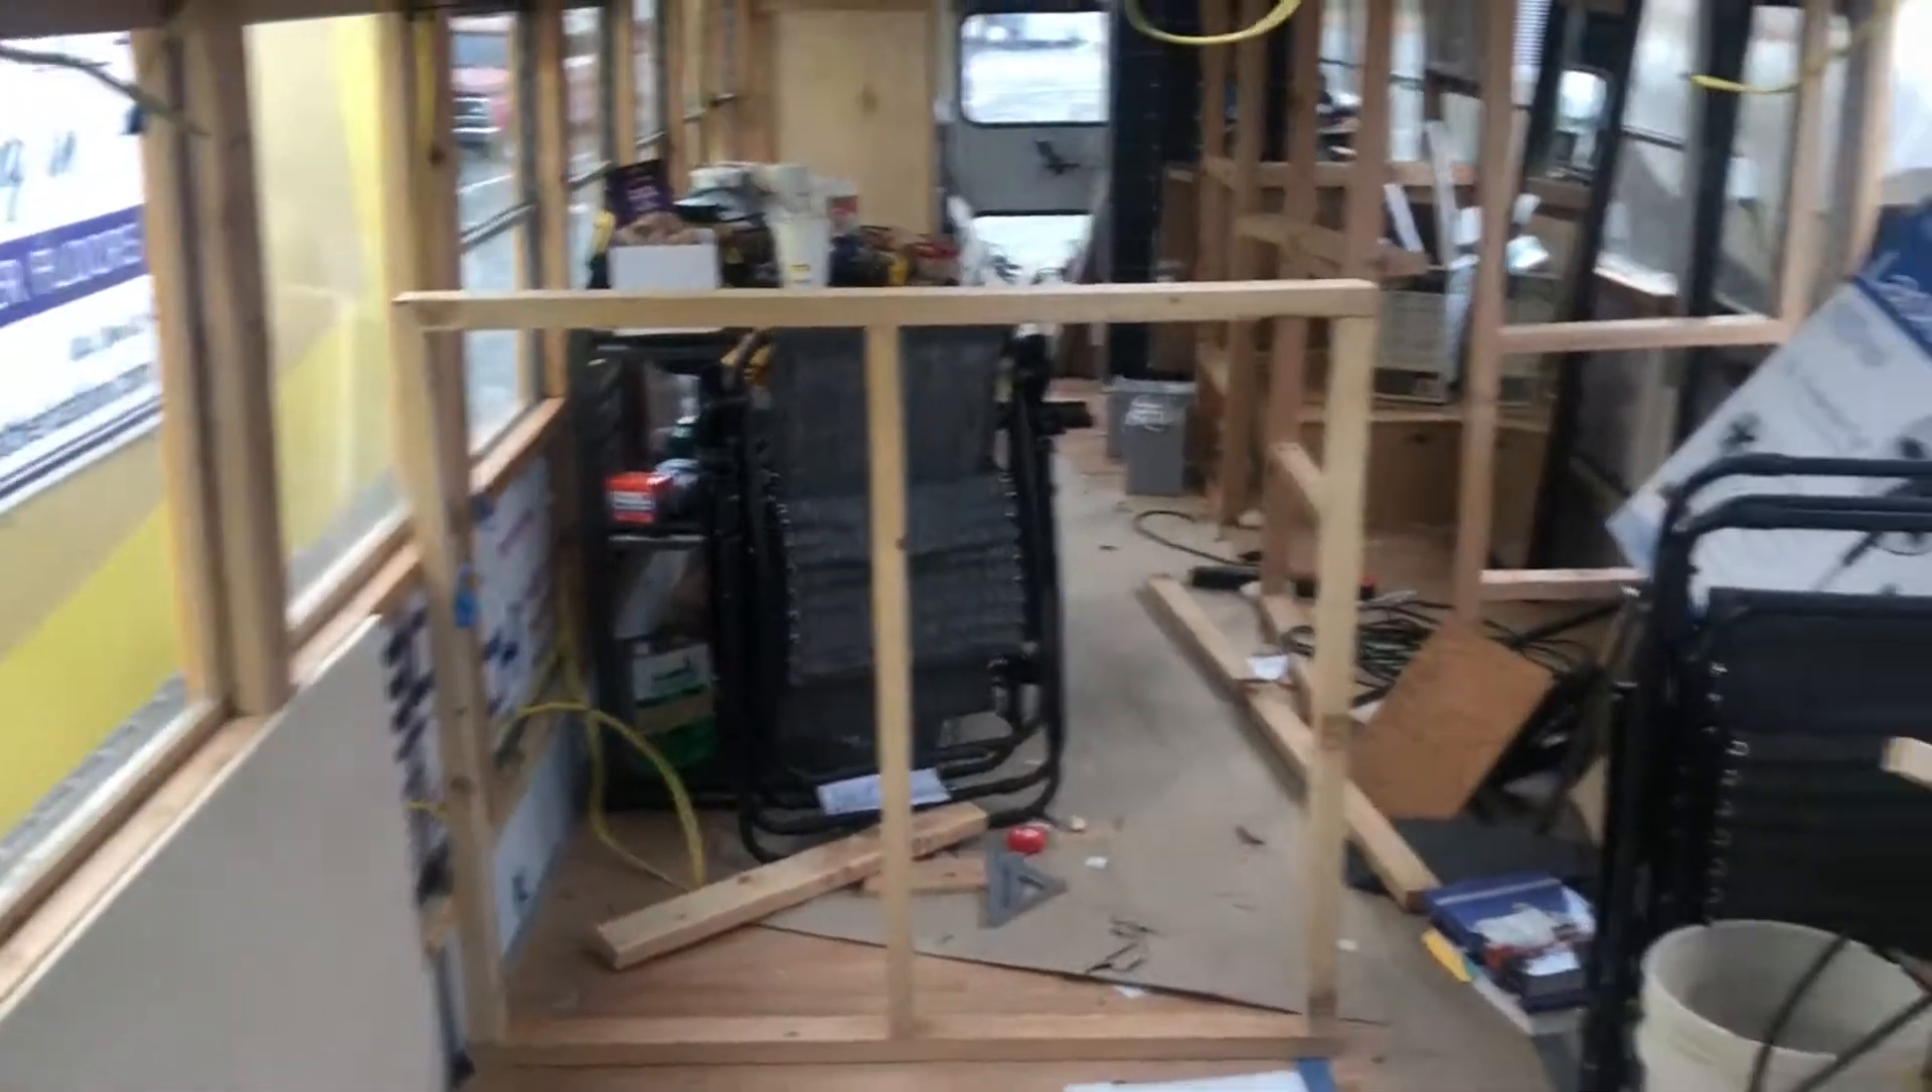Today we put up this divider wall that is going to divide our living room or our couch from the kitchen.